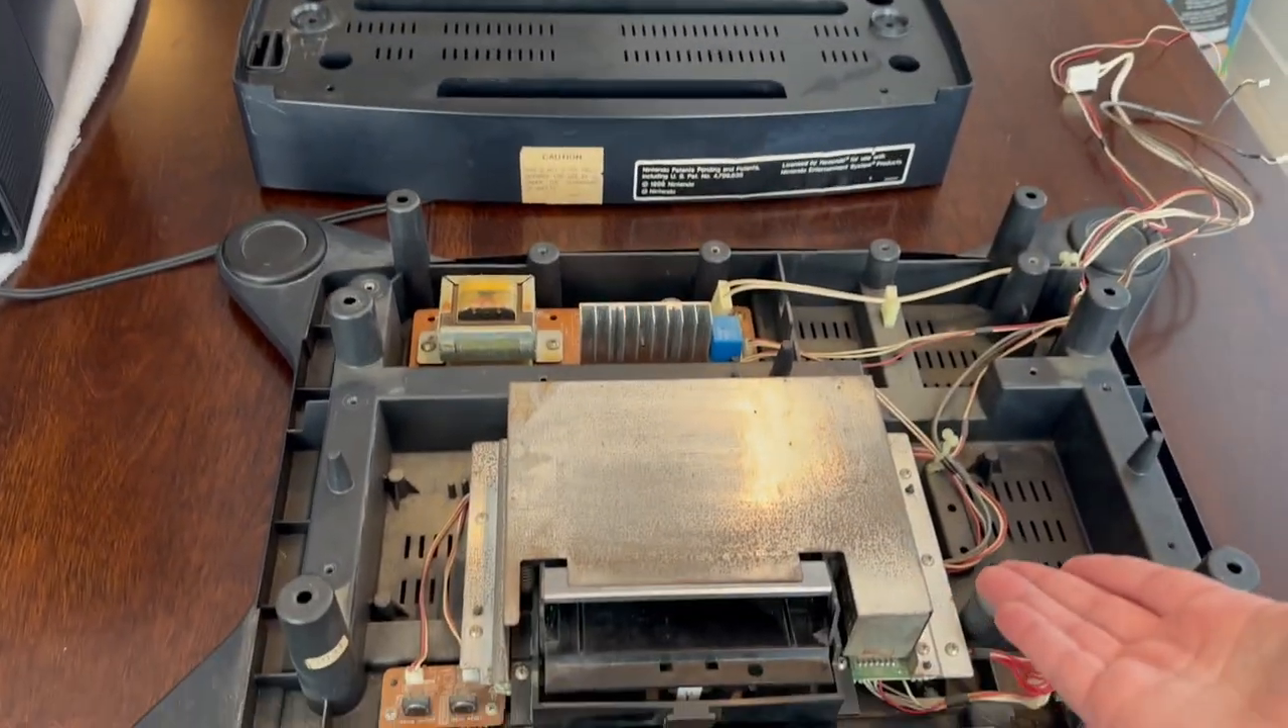As you can see we have now removed the top of the game unit from the bottom.